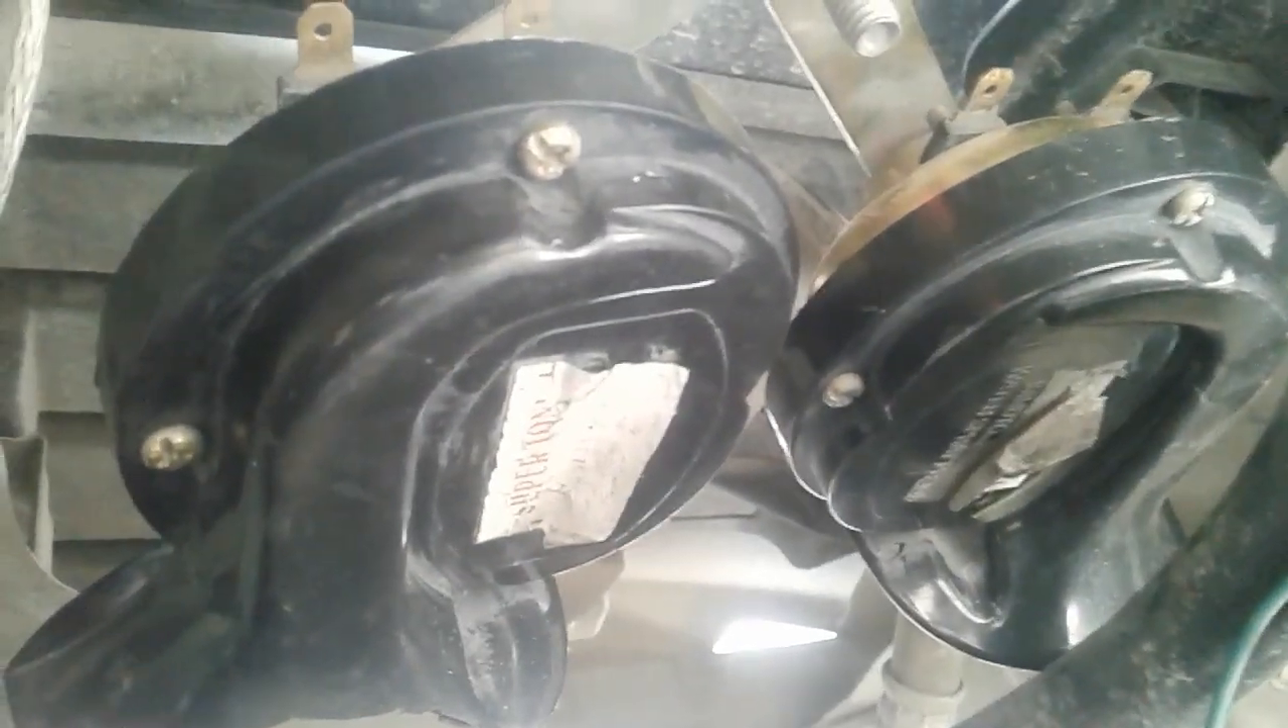आप देख सकते हैं मैंने डबल हॉन लगा दिया है, इस्टॉल कर दिया है।